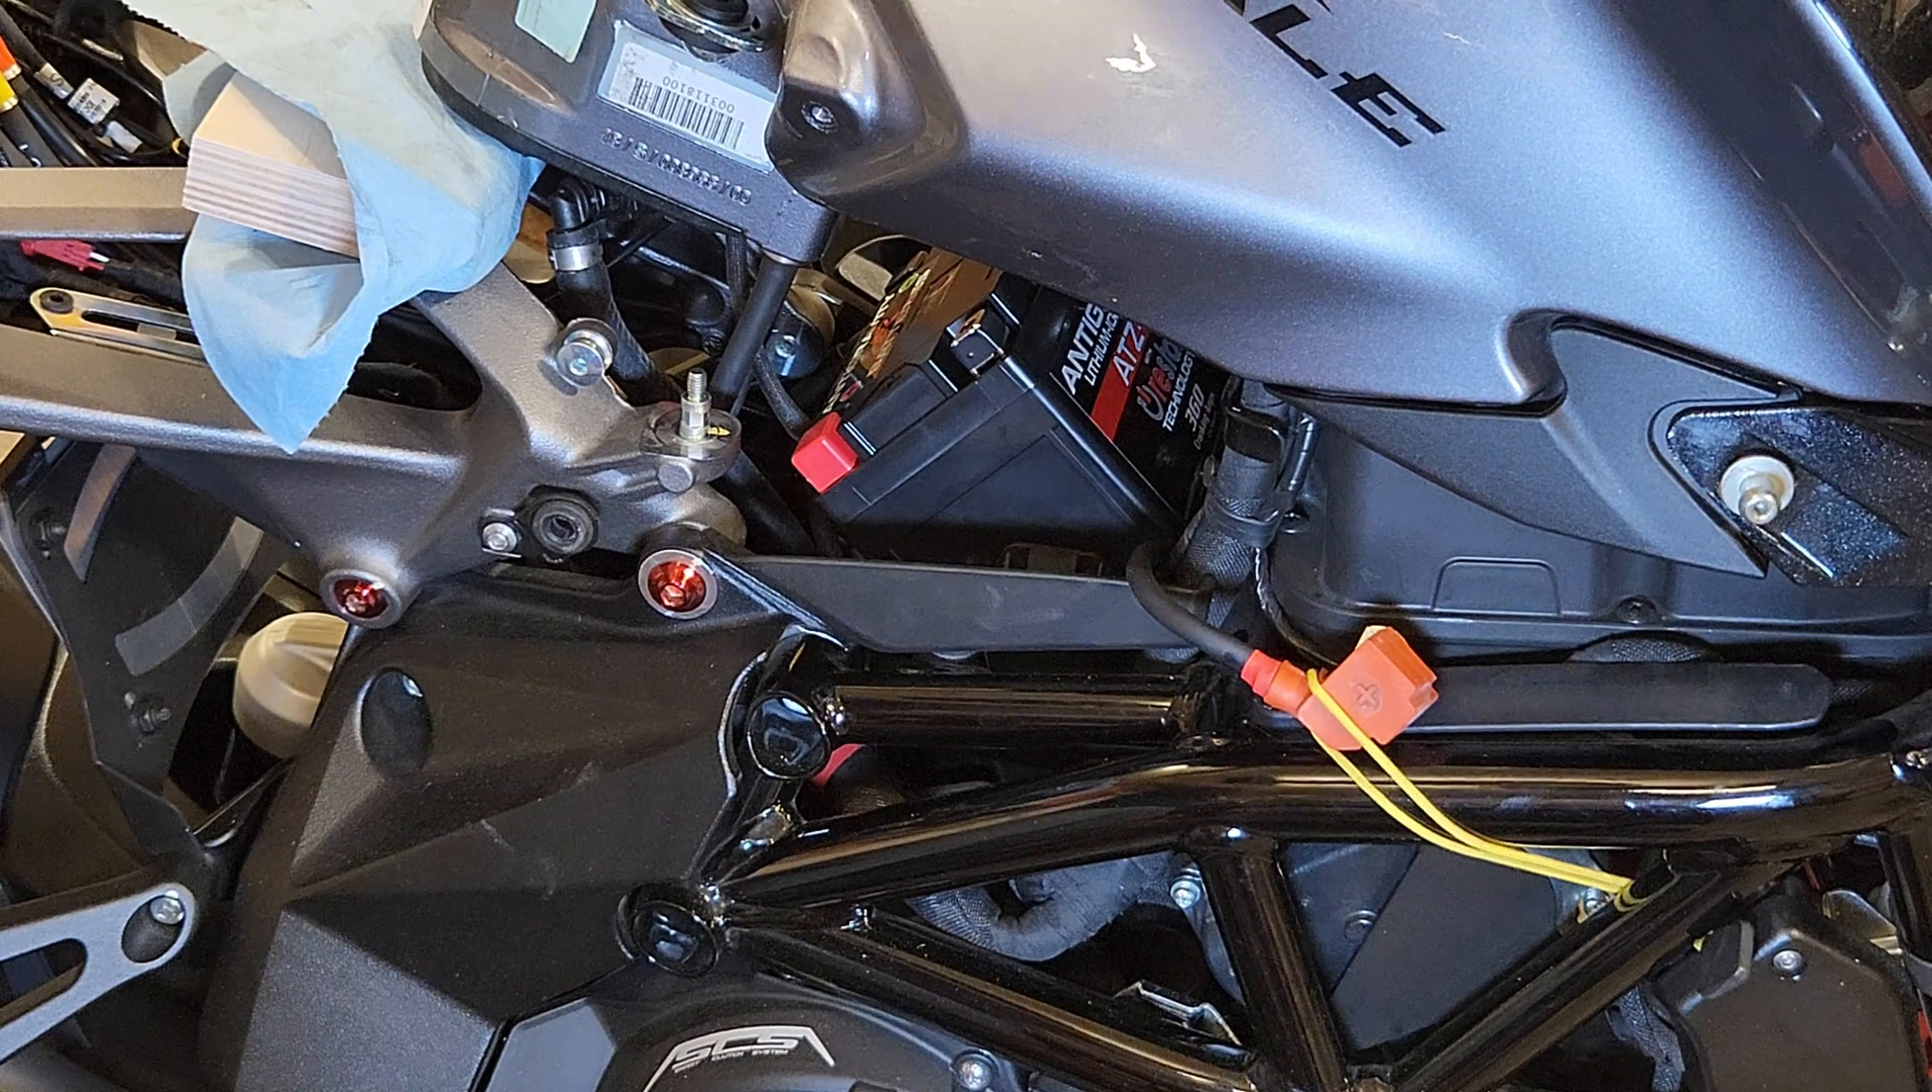Now we got the battery in there at least somewhat.